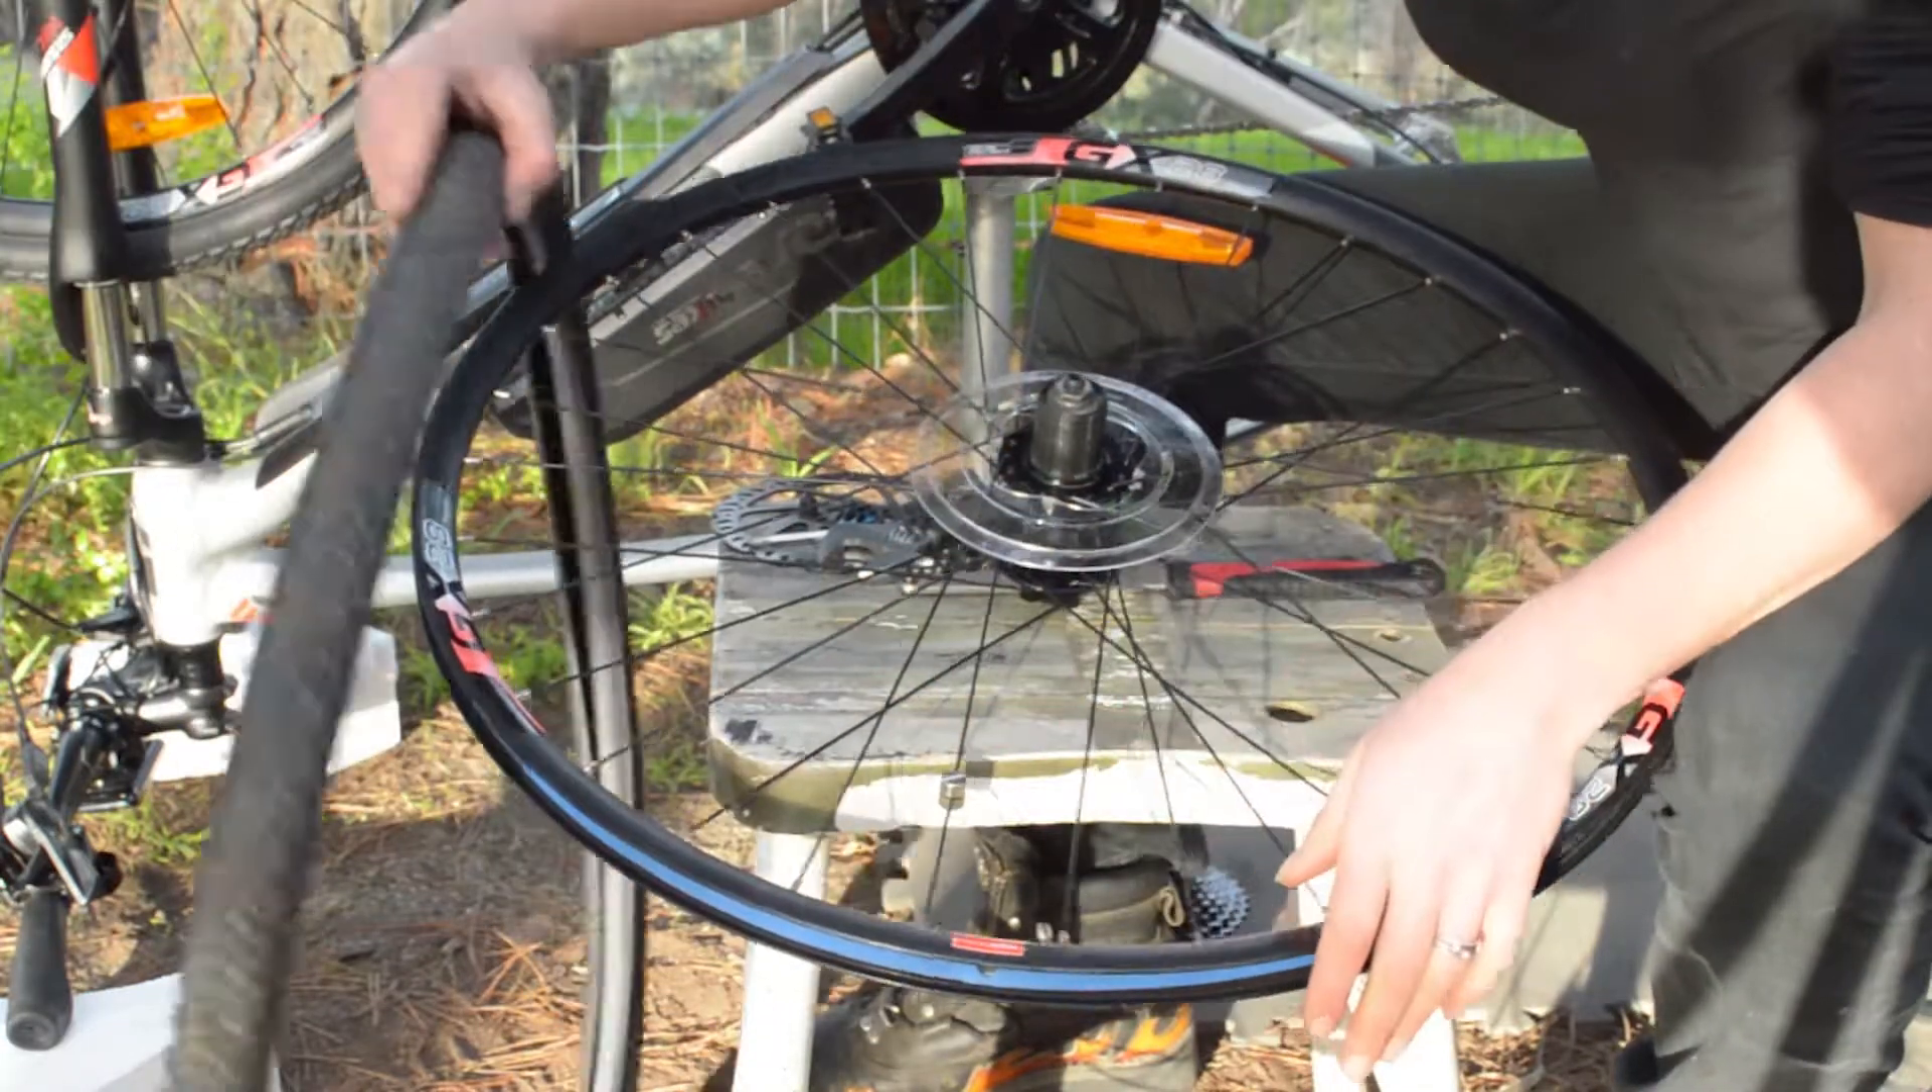There we go. We've got the tire off now.